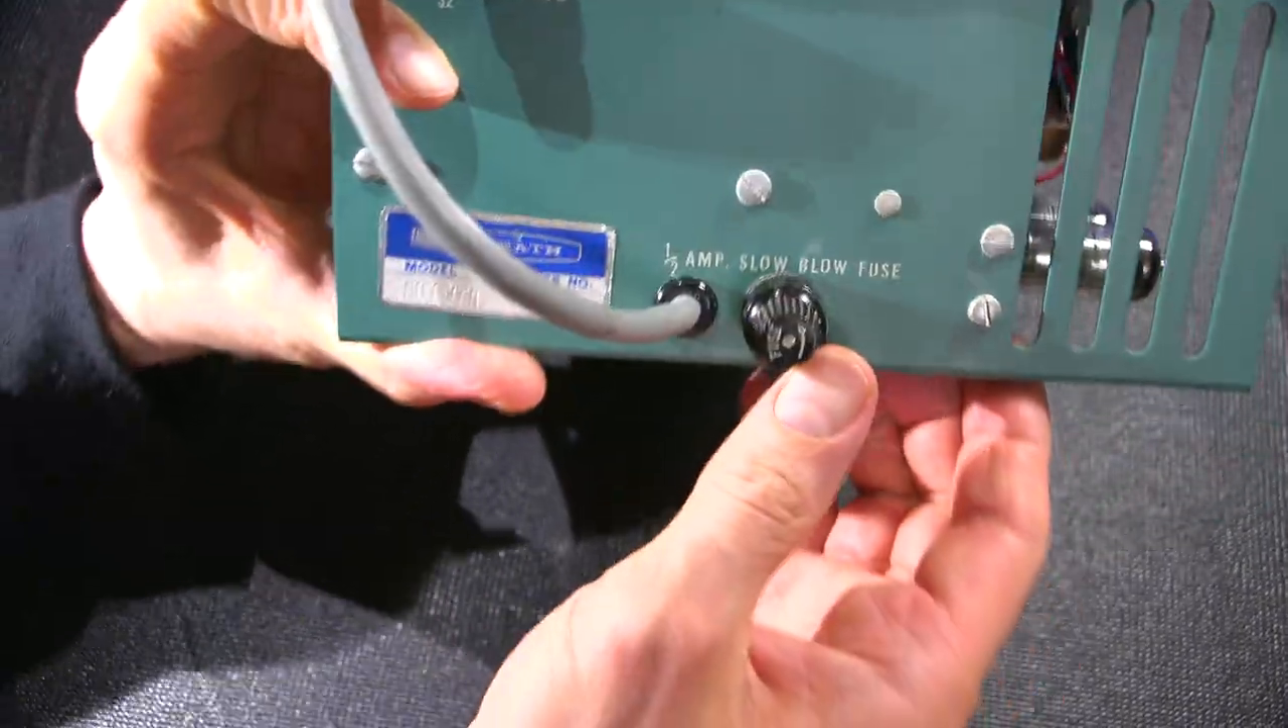I've added a new grommet on the back here see this grommet this is a vinyl grommet this is aluminum and aluminum takes super glue very well.